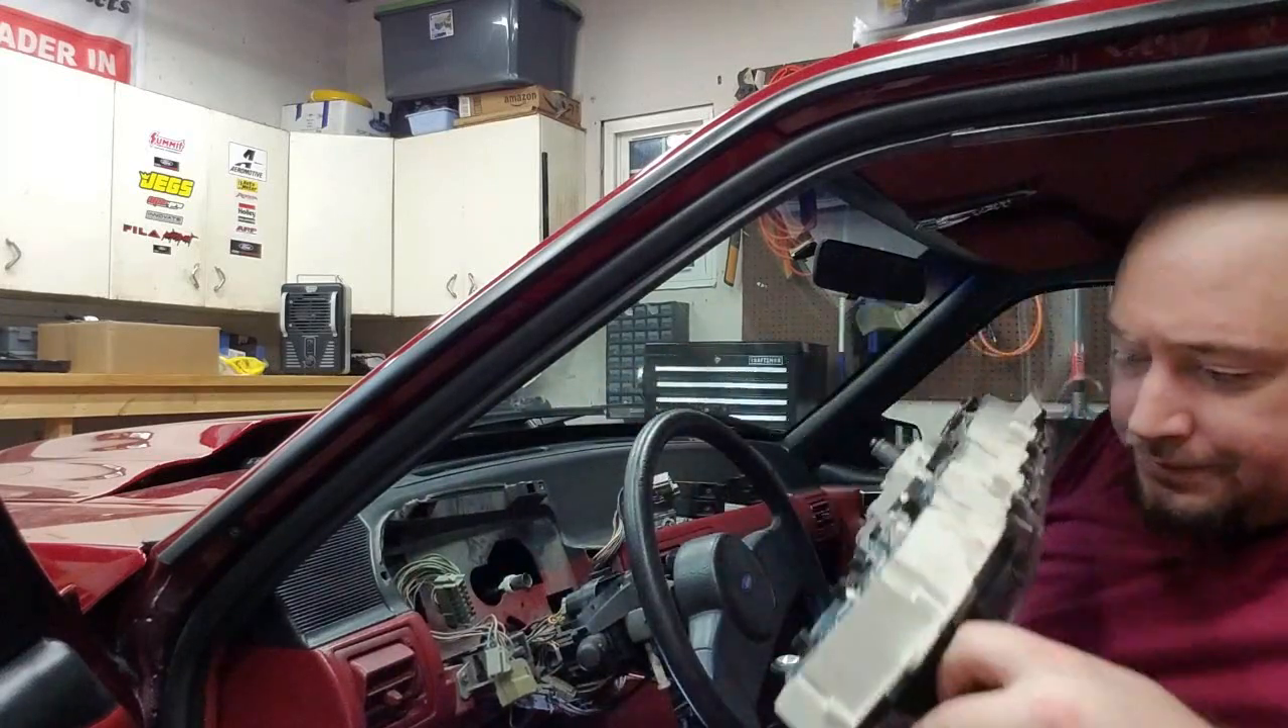Now the cluster comes free and clear.